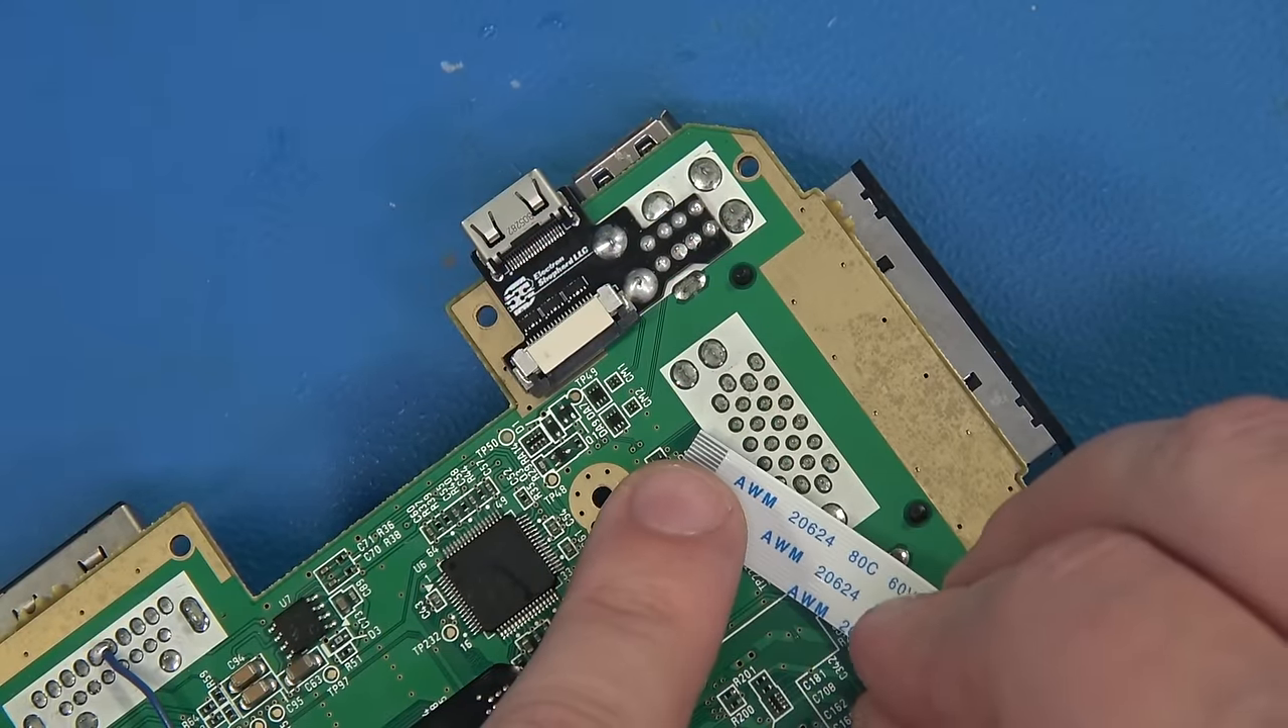Now, the only thing that's left in terms of this mod is to install this FFC cable.